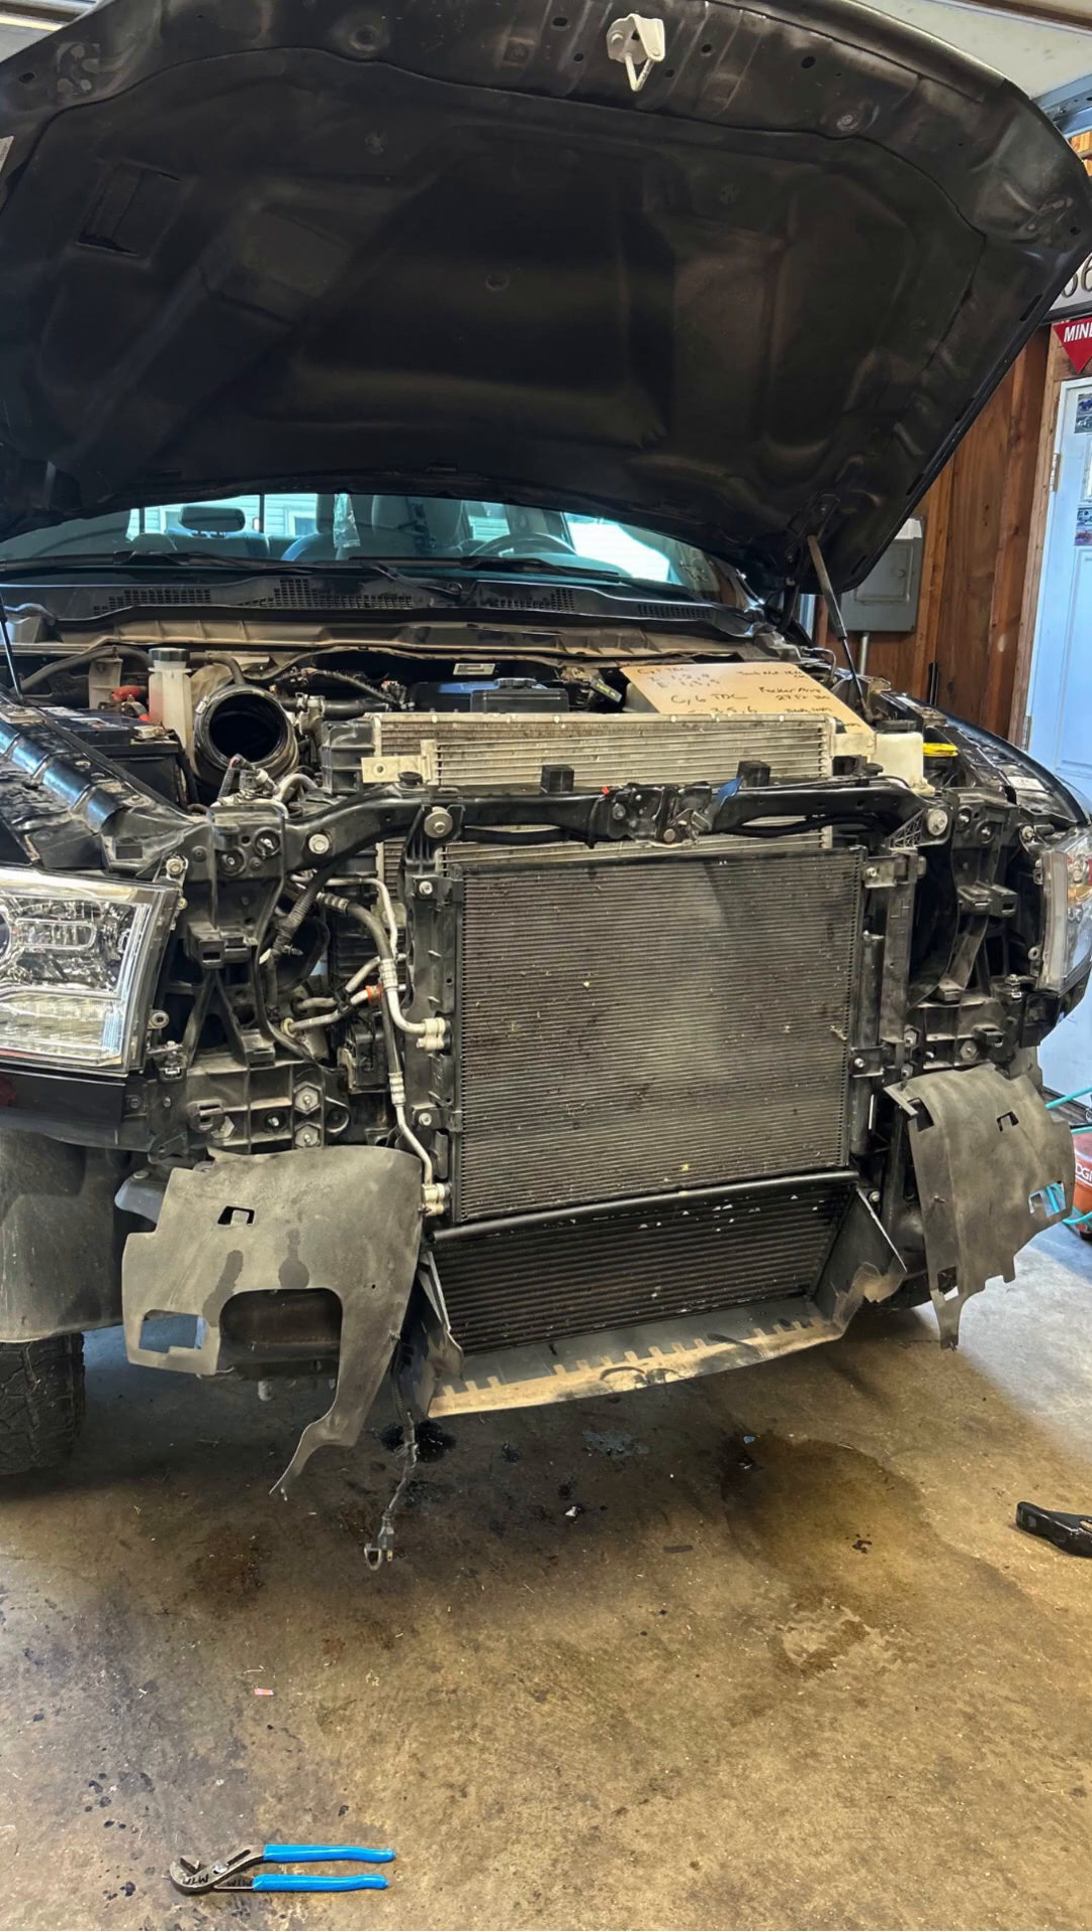This is what it should look like once you have the front grill pulled the upper cover off and you can see that the bumper's also been removed at this point in the project for me.